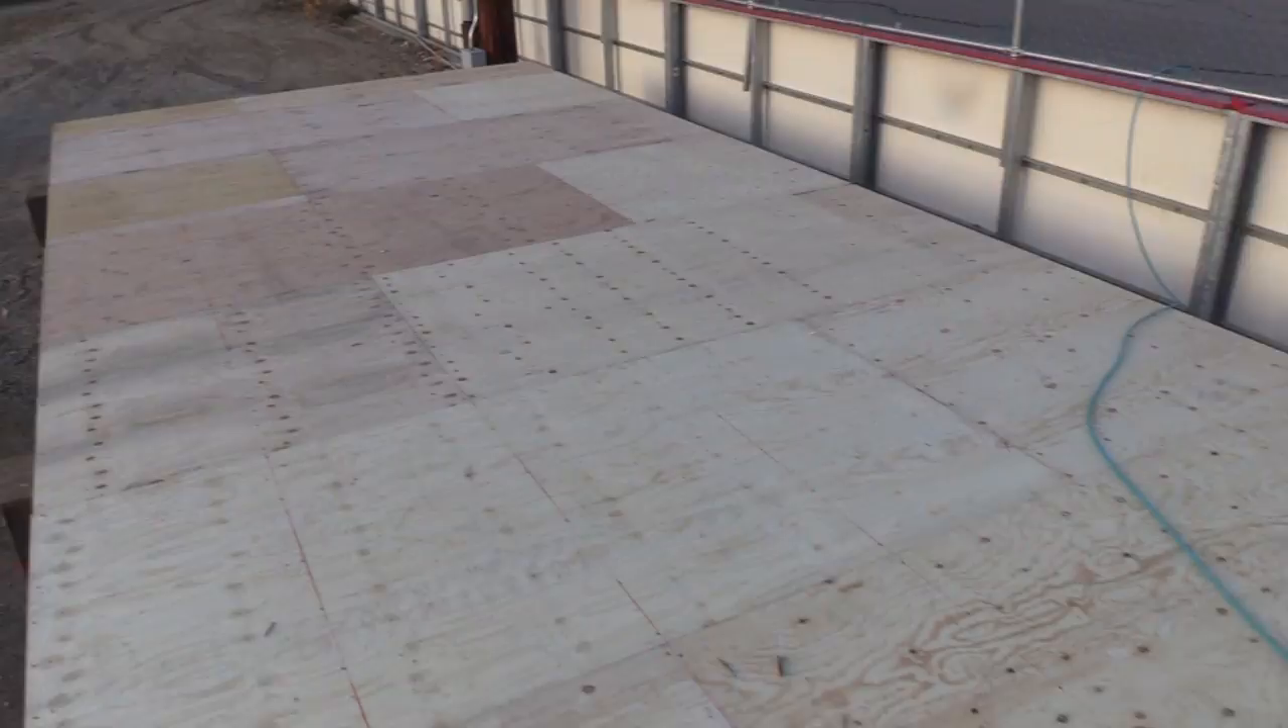Got all the plywood on. Now we've got a deck.